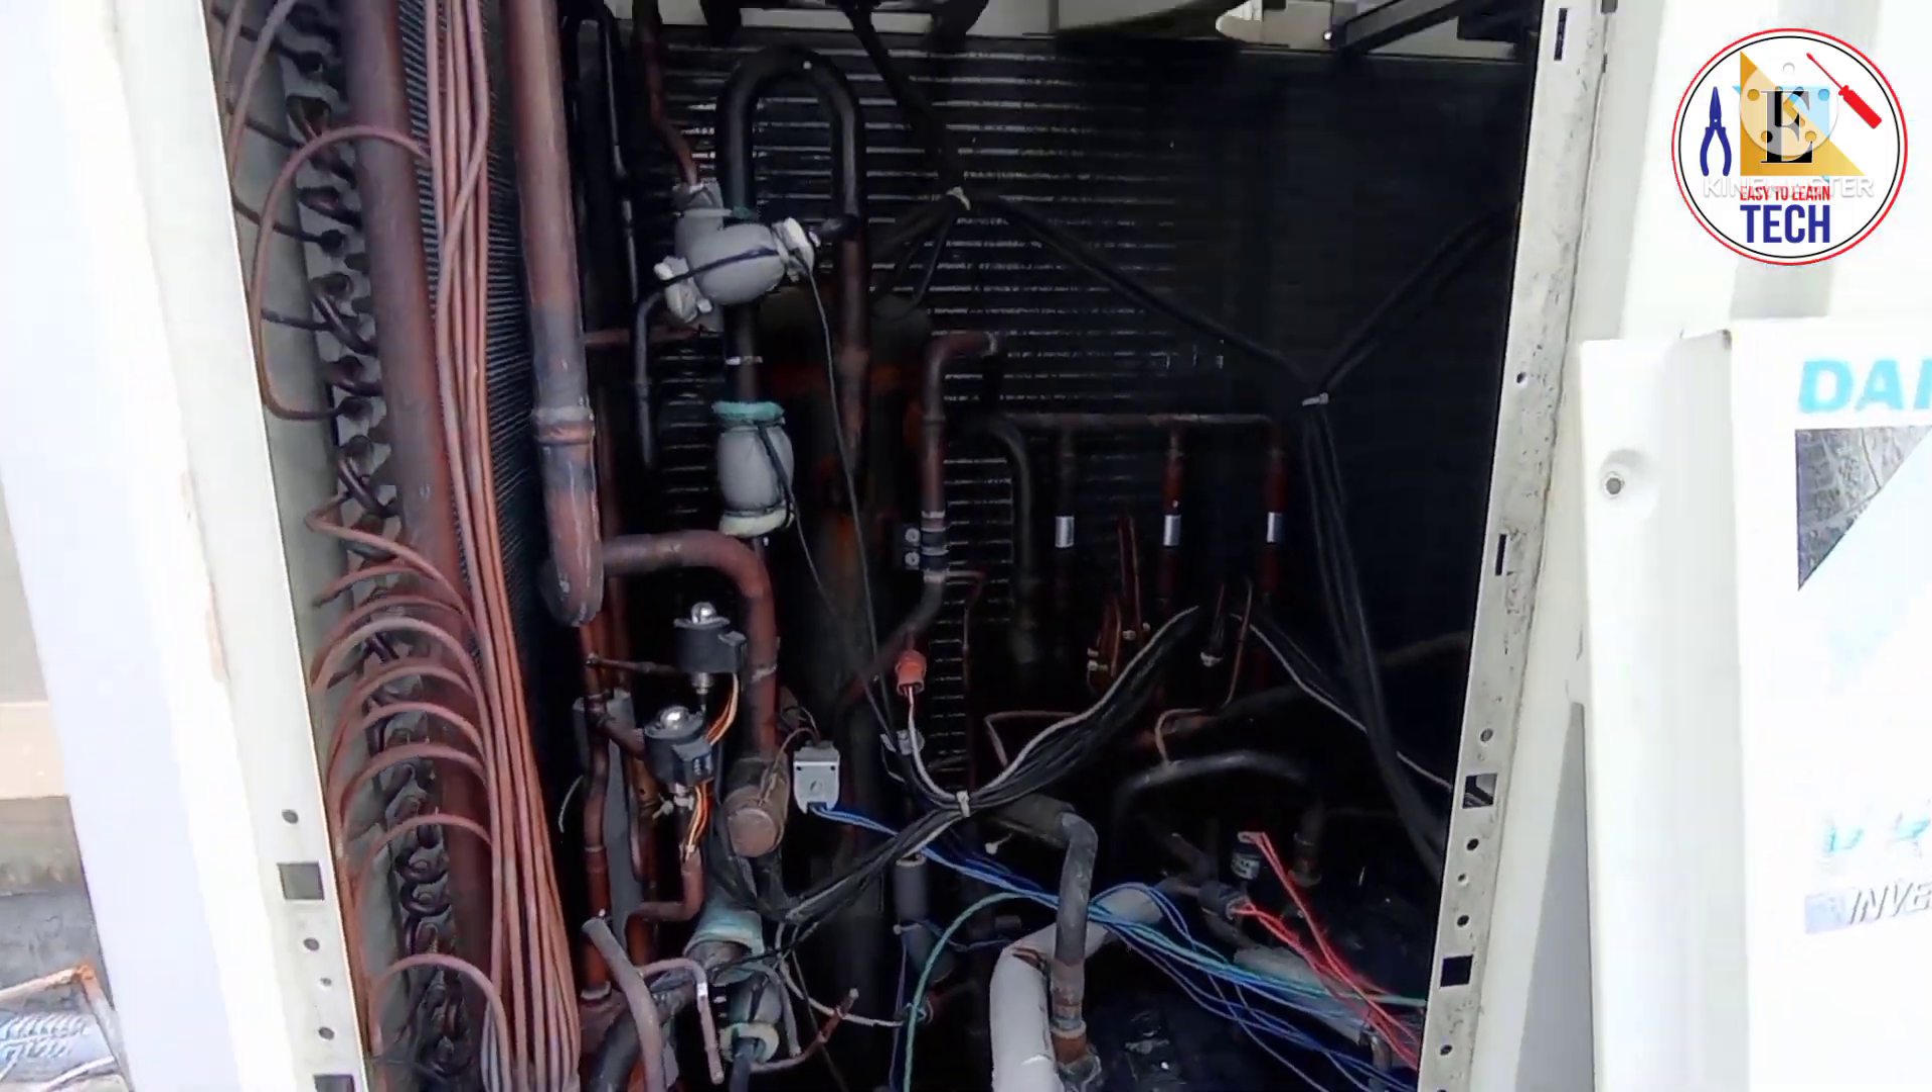As you can see now I have opened the outdoor unit for VR V3.